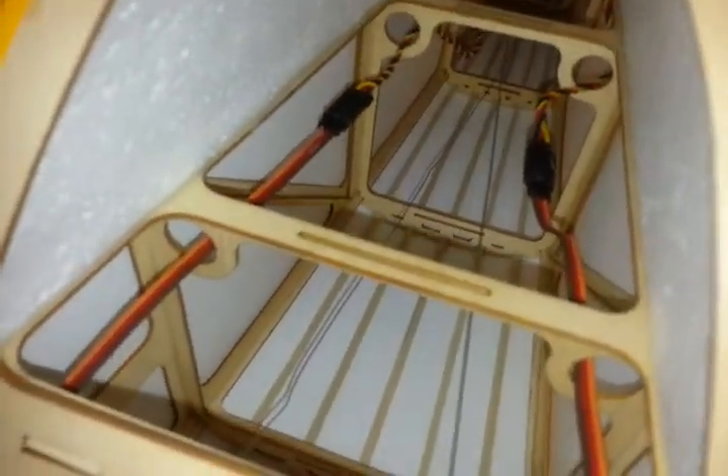So, our next step is I've routed the cables on each side through these nice little holes.